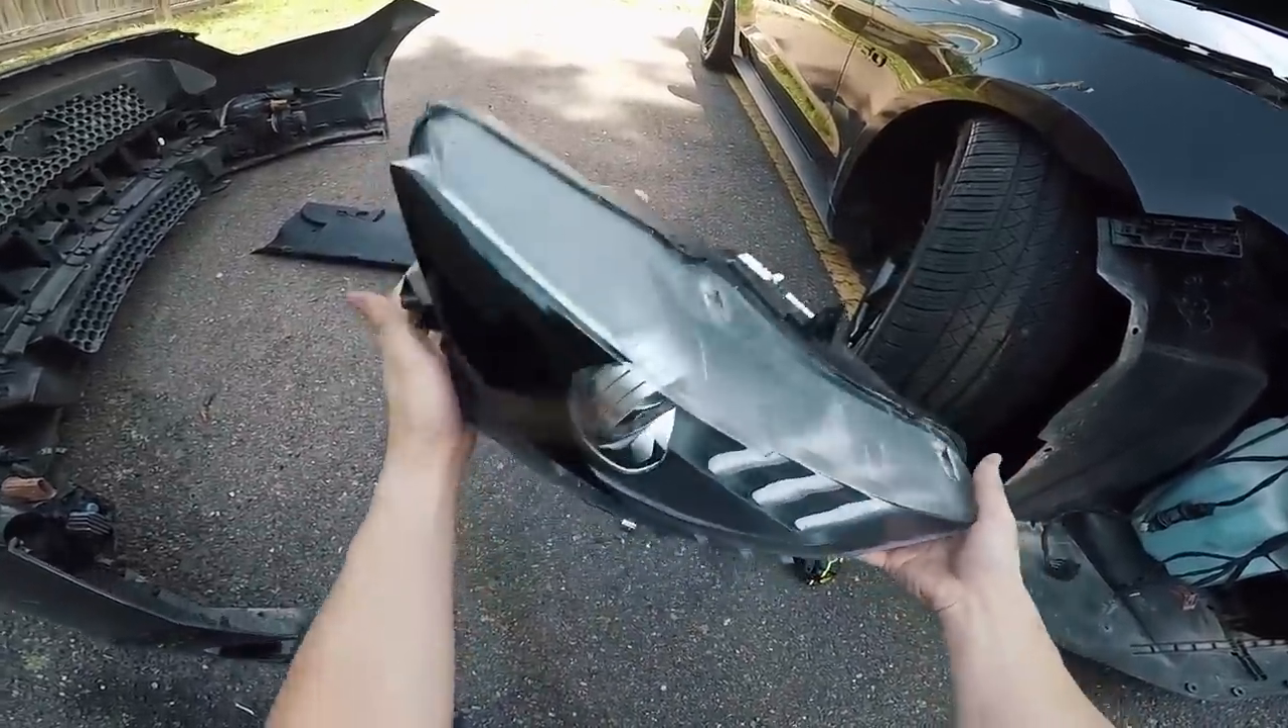Now your Mustang headlight is completely removed.